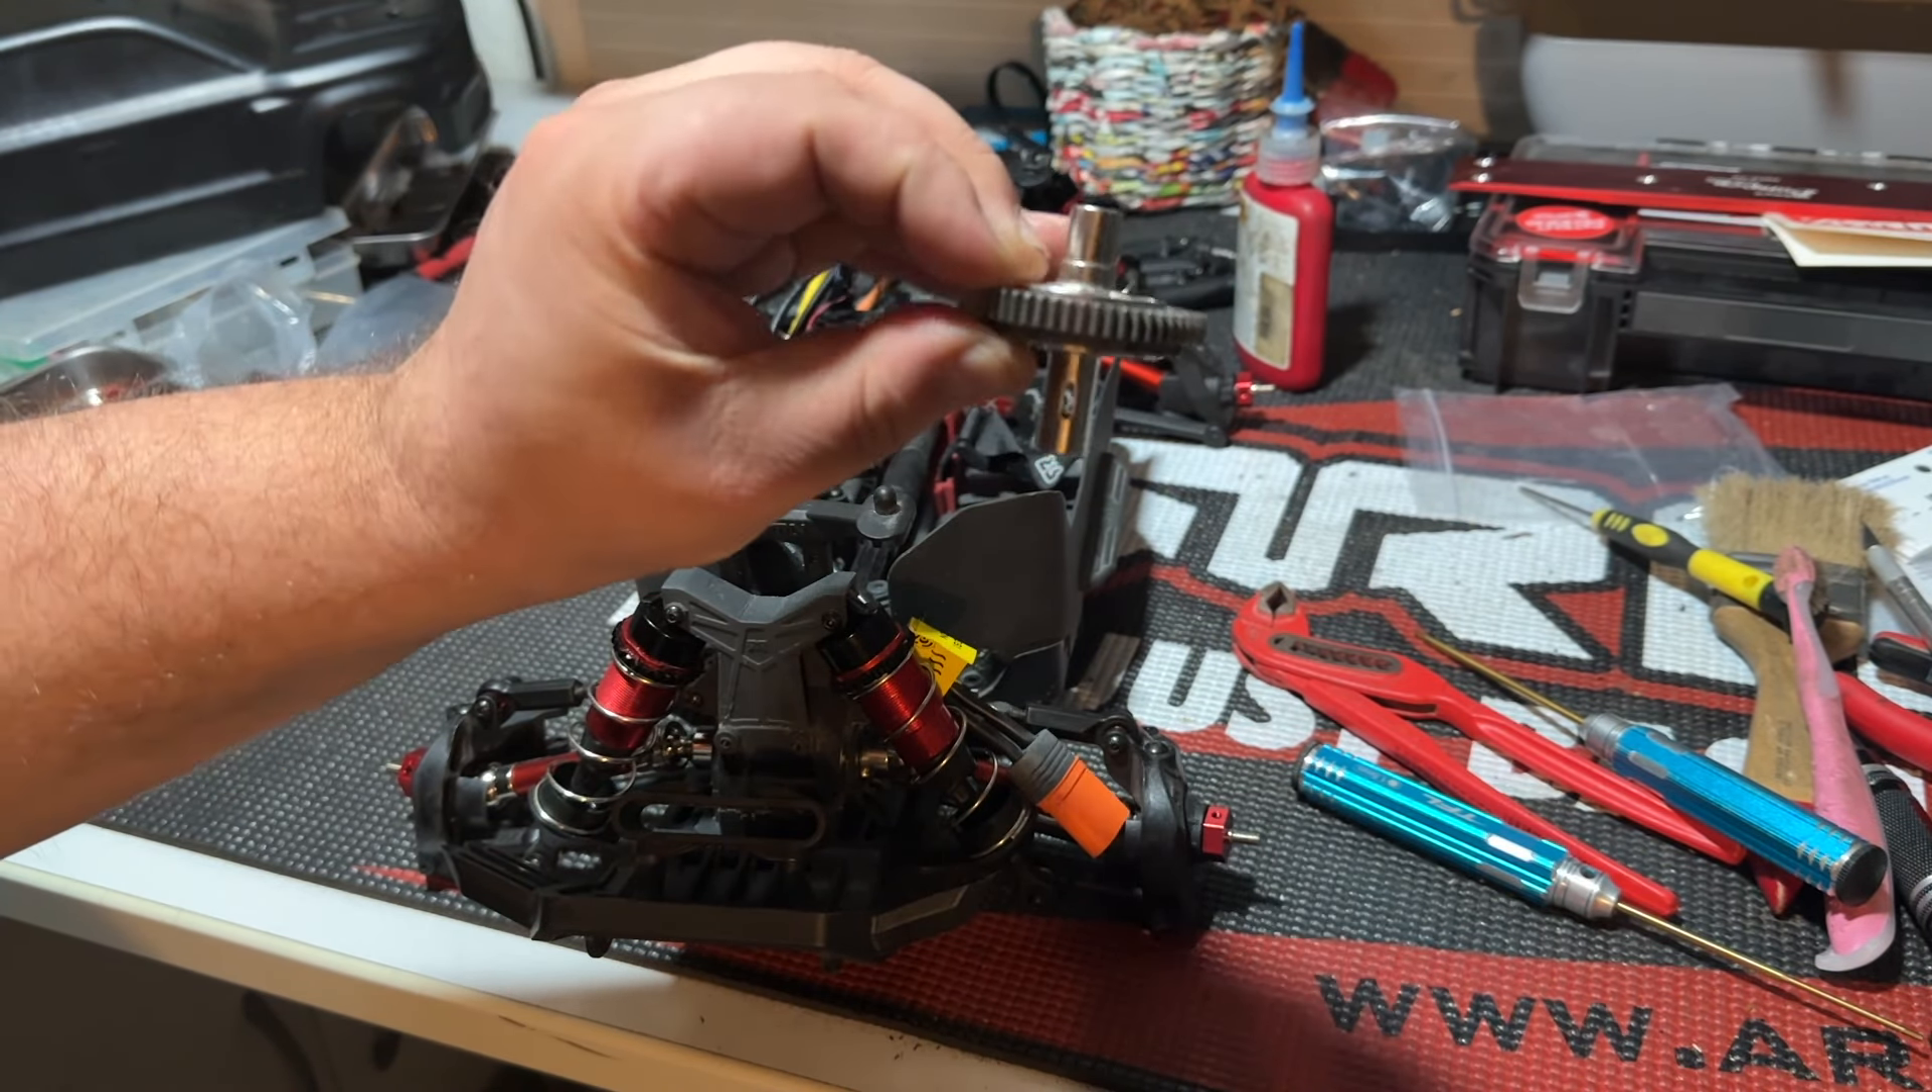Was noch, äh, ja, diese ziemlich schwere Slipperkupplung muss ich noch einbauen.